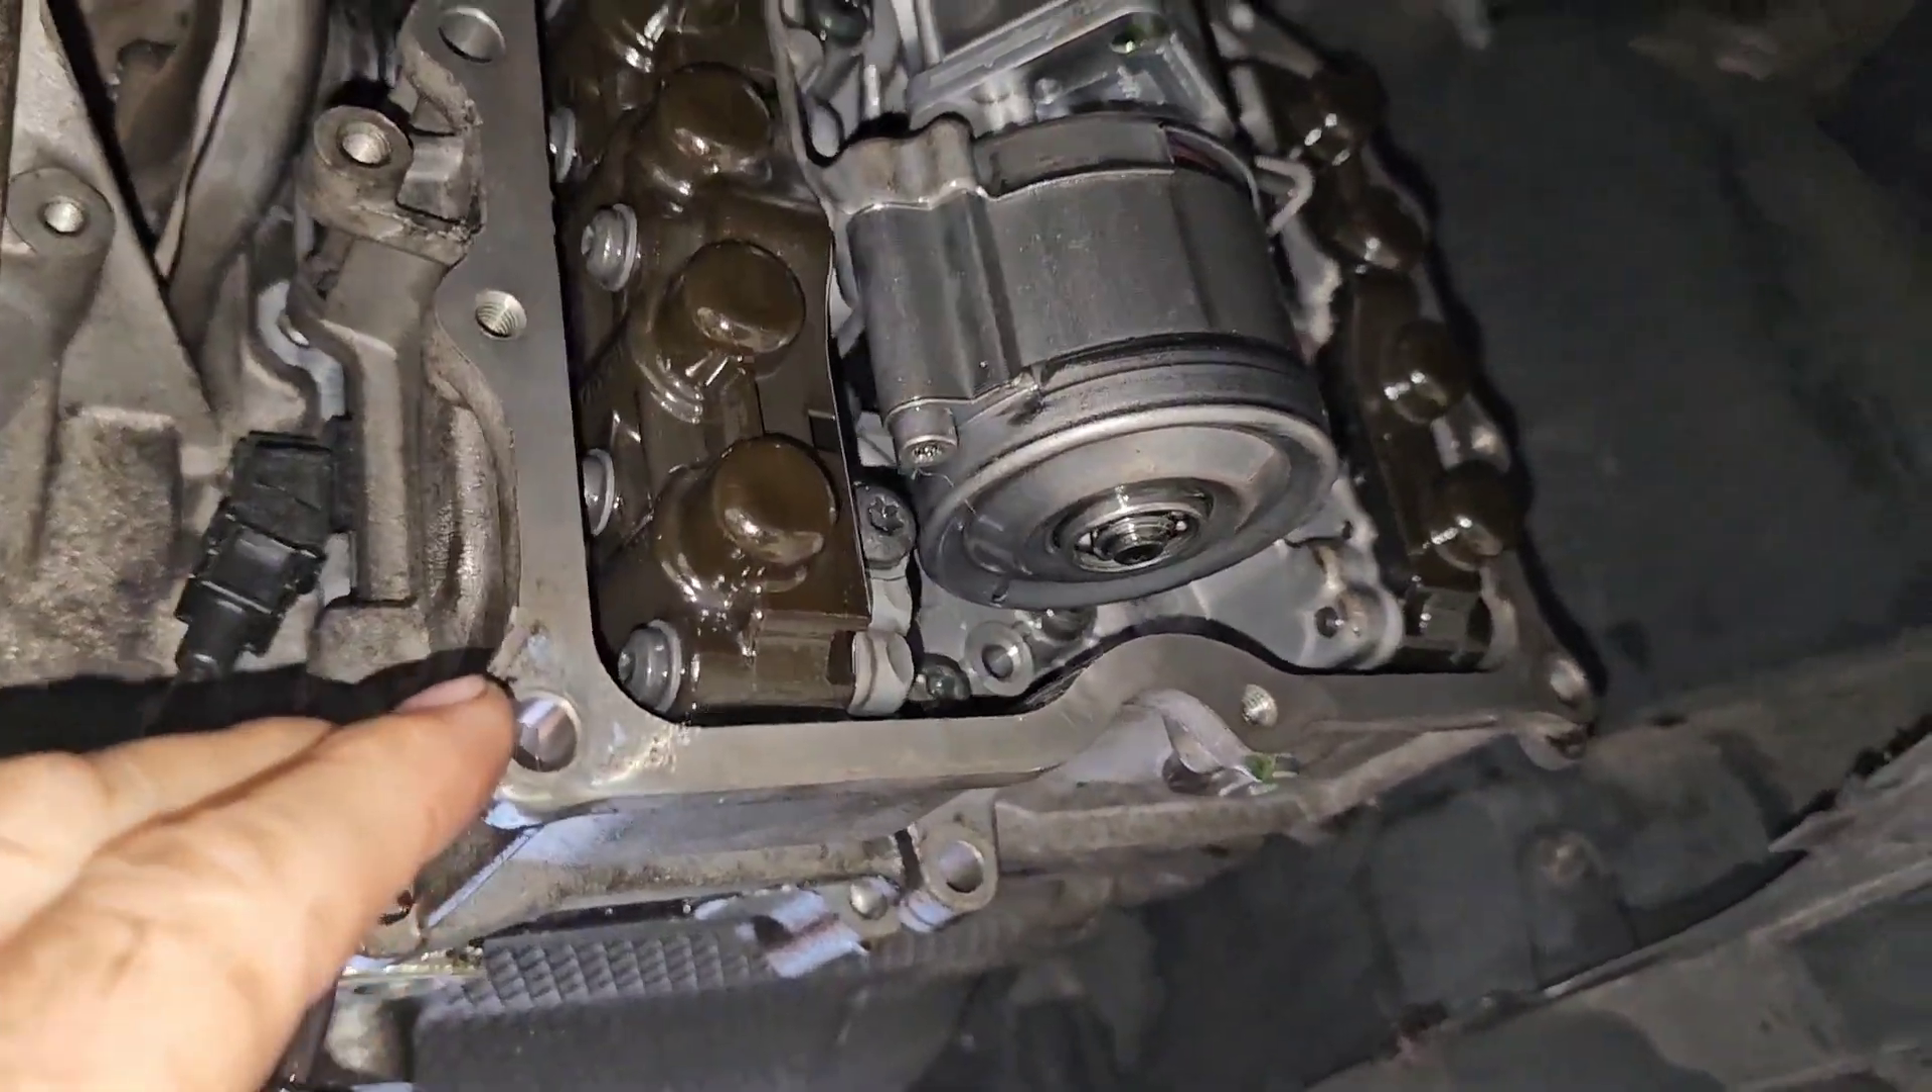As you can see, I've taken the black cover off now.